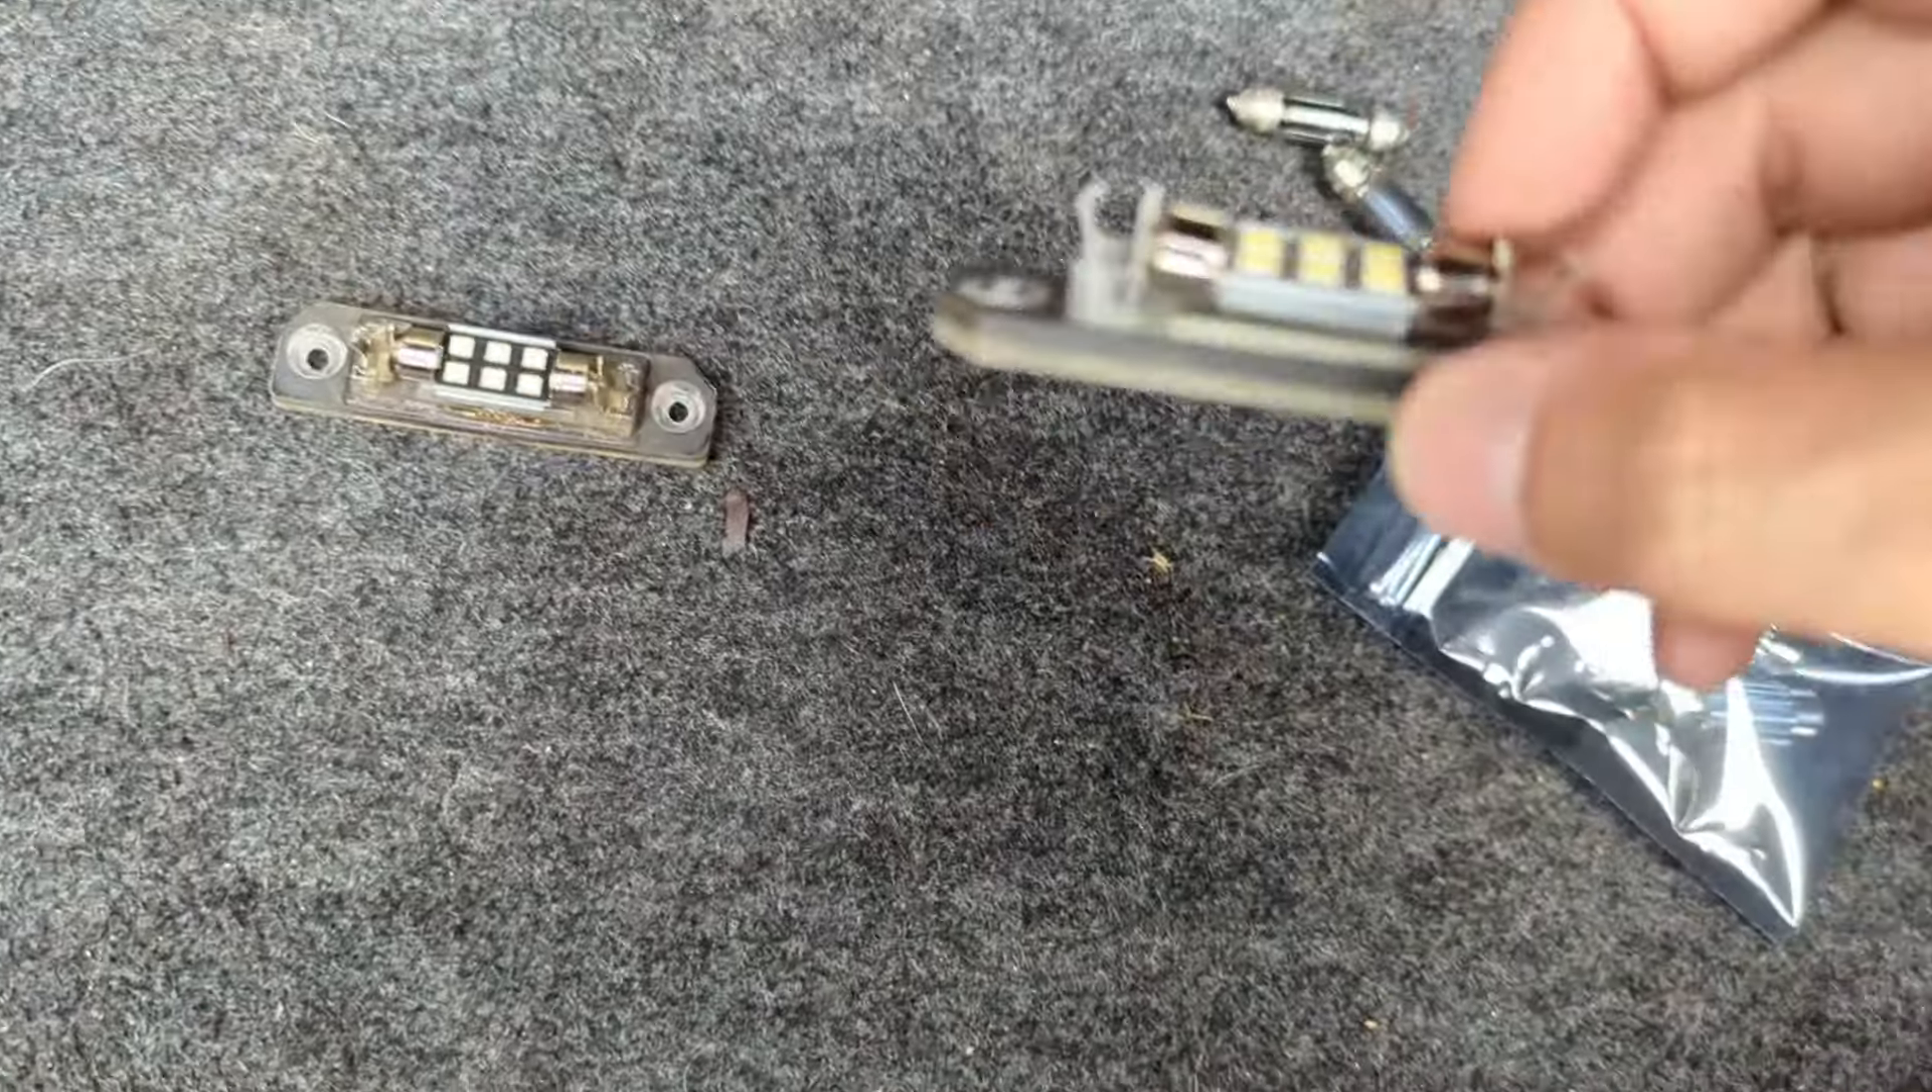And there we have it. LEDs are into the housings.